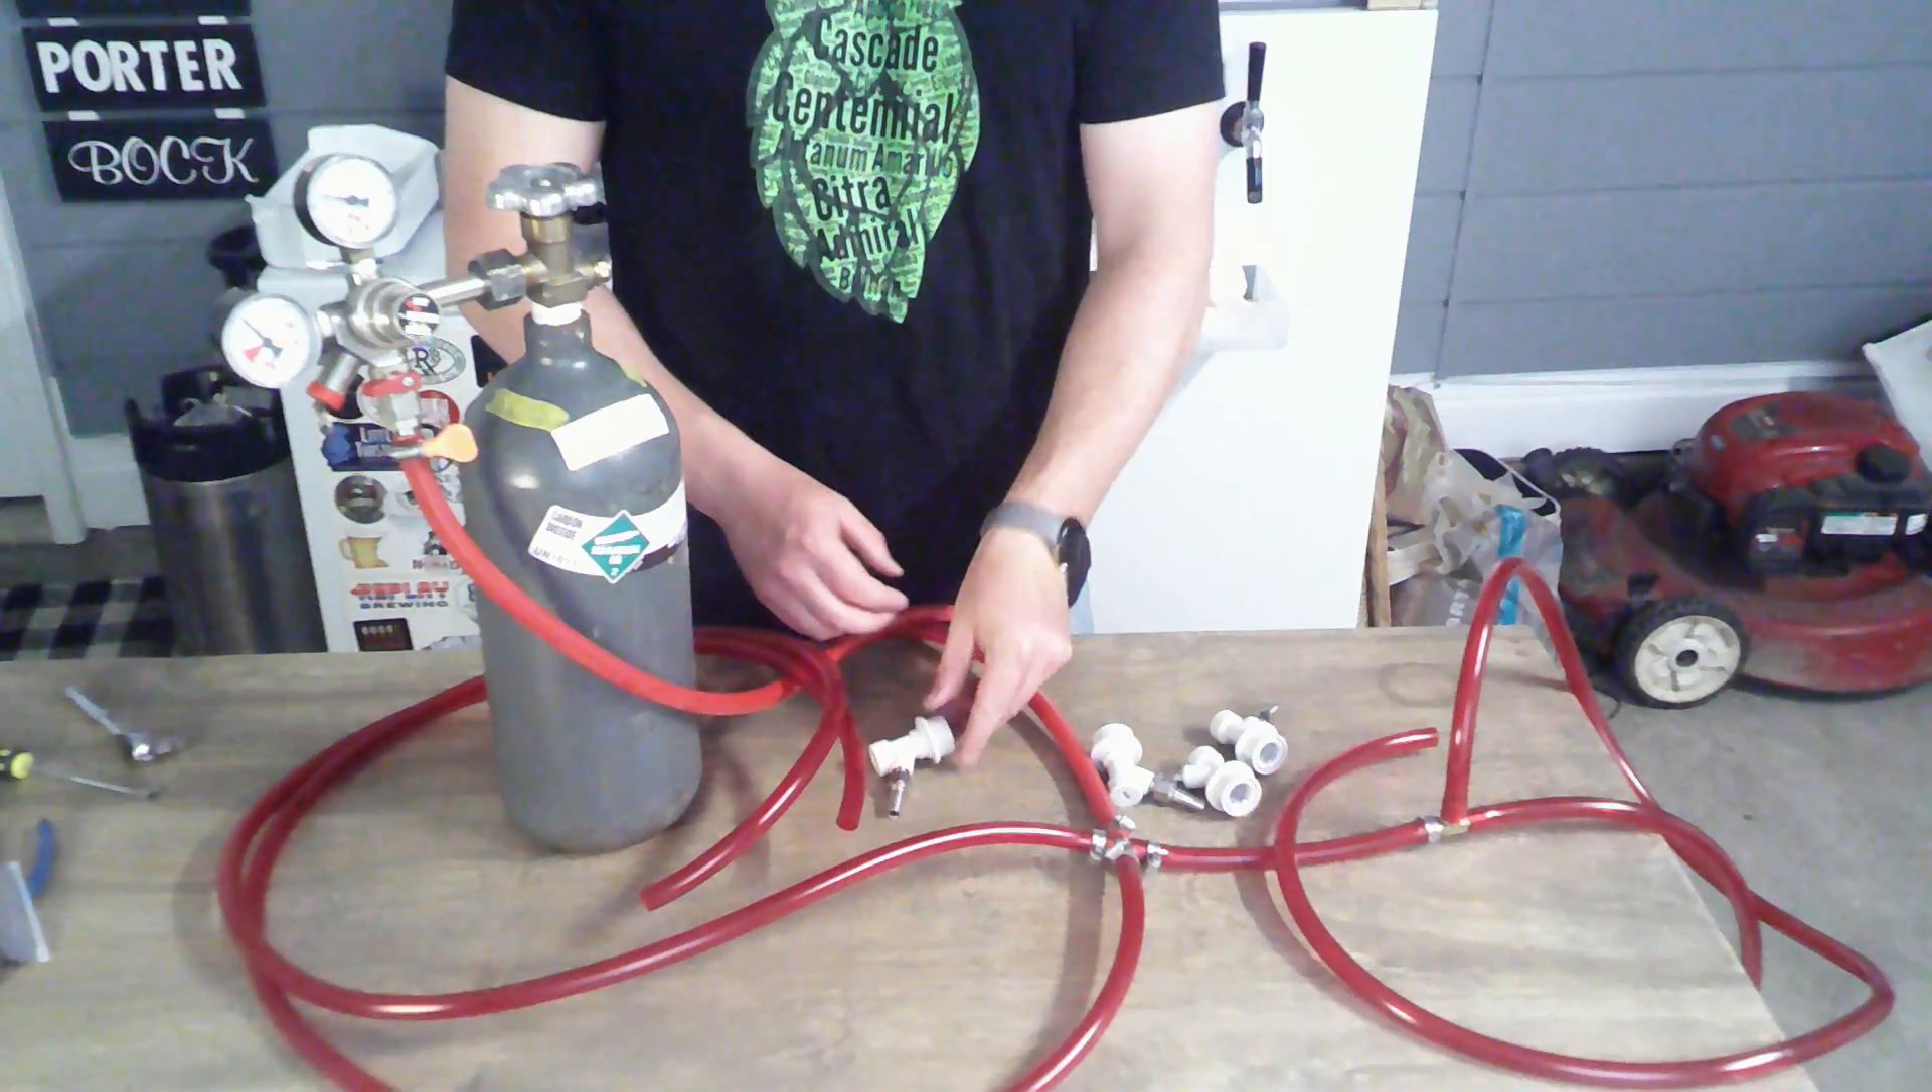I don't have those quick connects on because I accidentally ran out of the hose clamps. So I'm going to actually wait to put these on and then hose clamp those on.